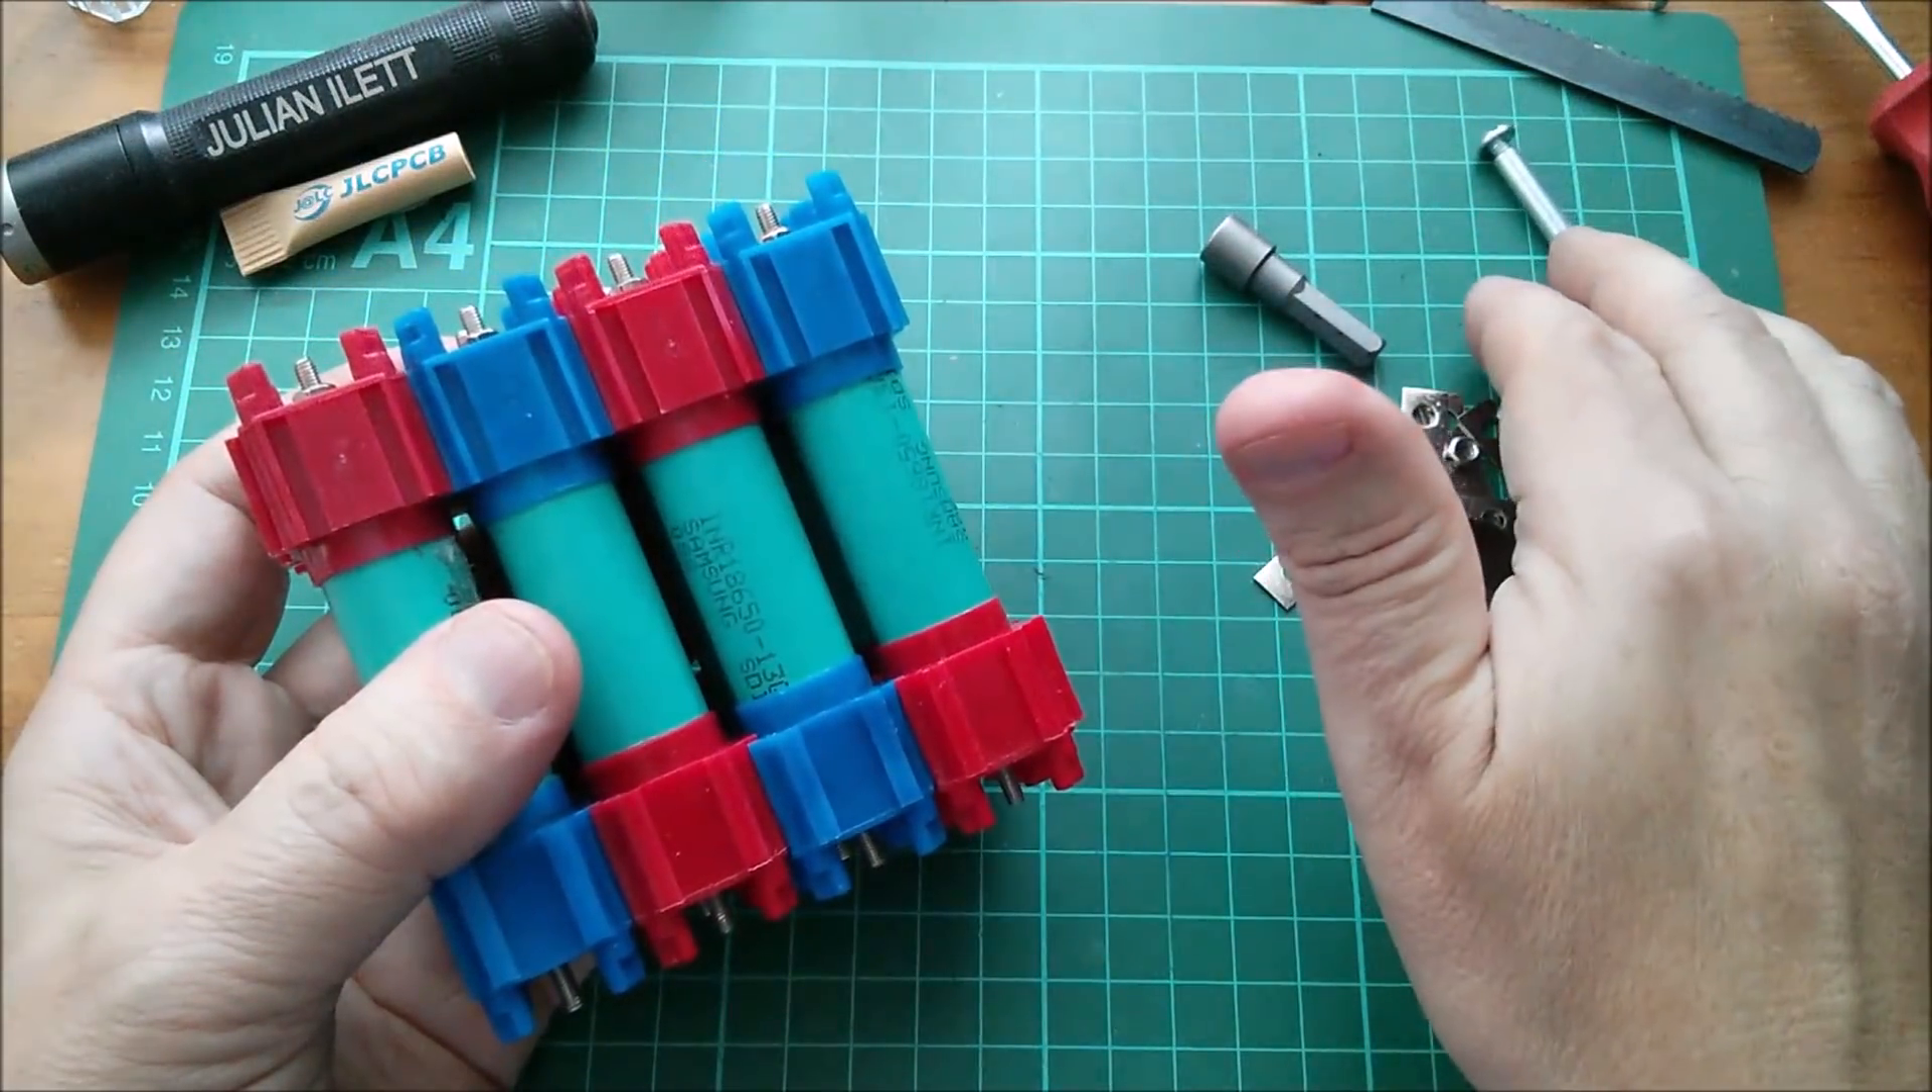And that is my finished configuration for 4S, four cells in series across here, 2P, parallel, parallel, parallel, parallel. But before I start putting the nickel strips on, I want to get my barrel bolts in.